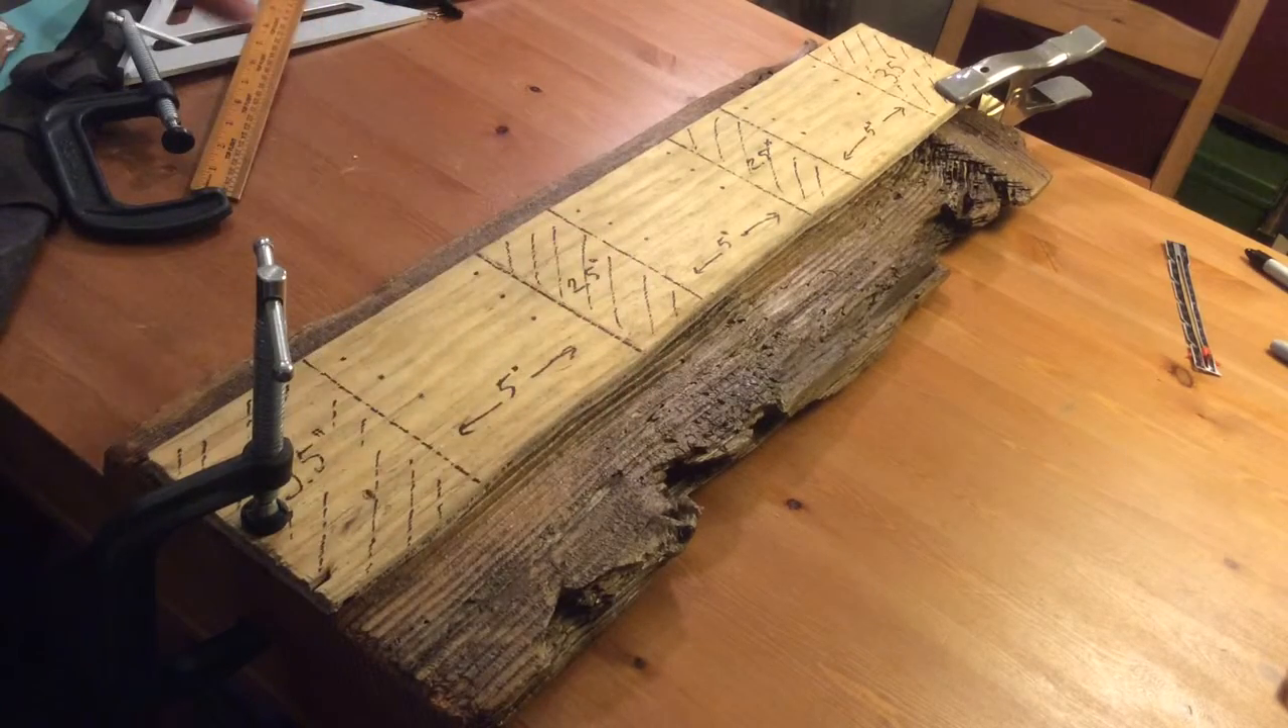I have clamped my template board onto my actual board and i clamped it to the table.